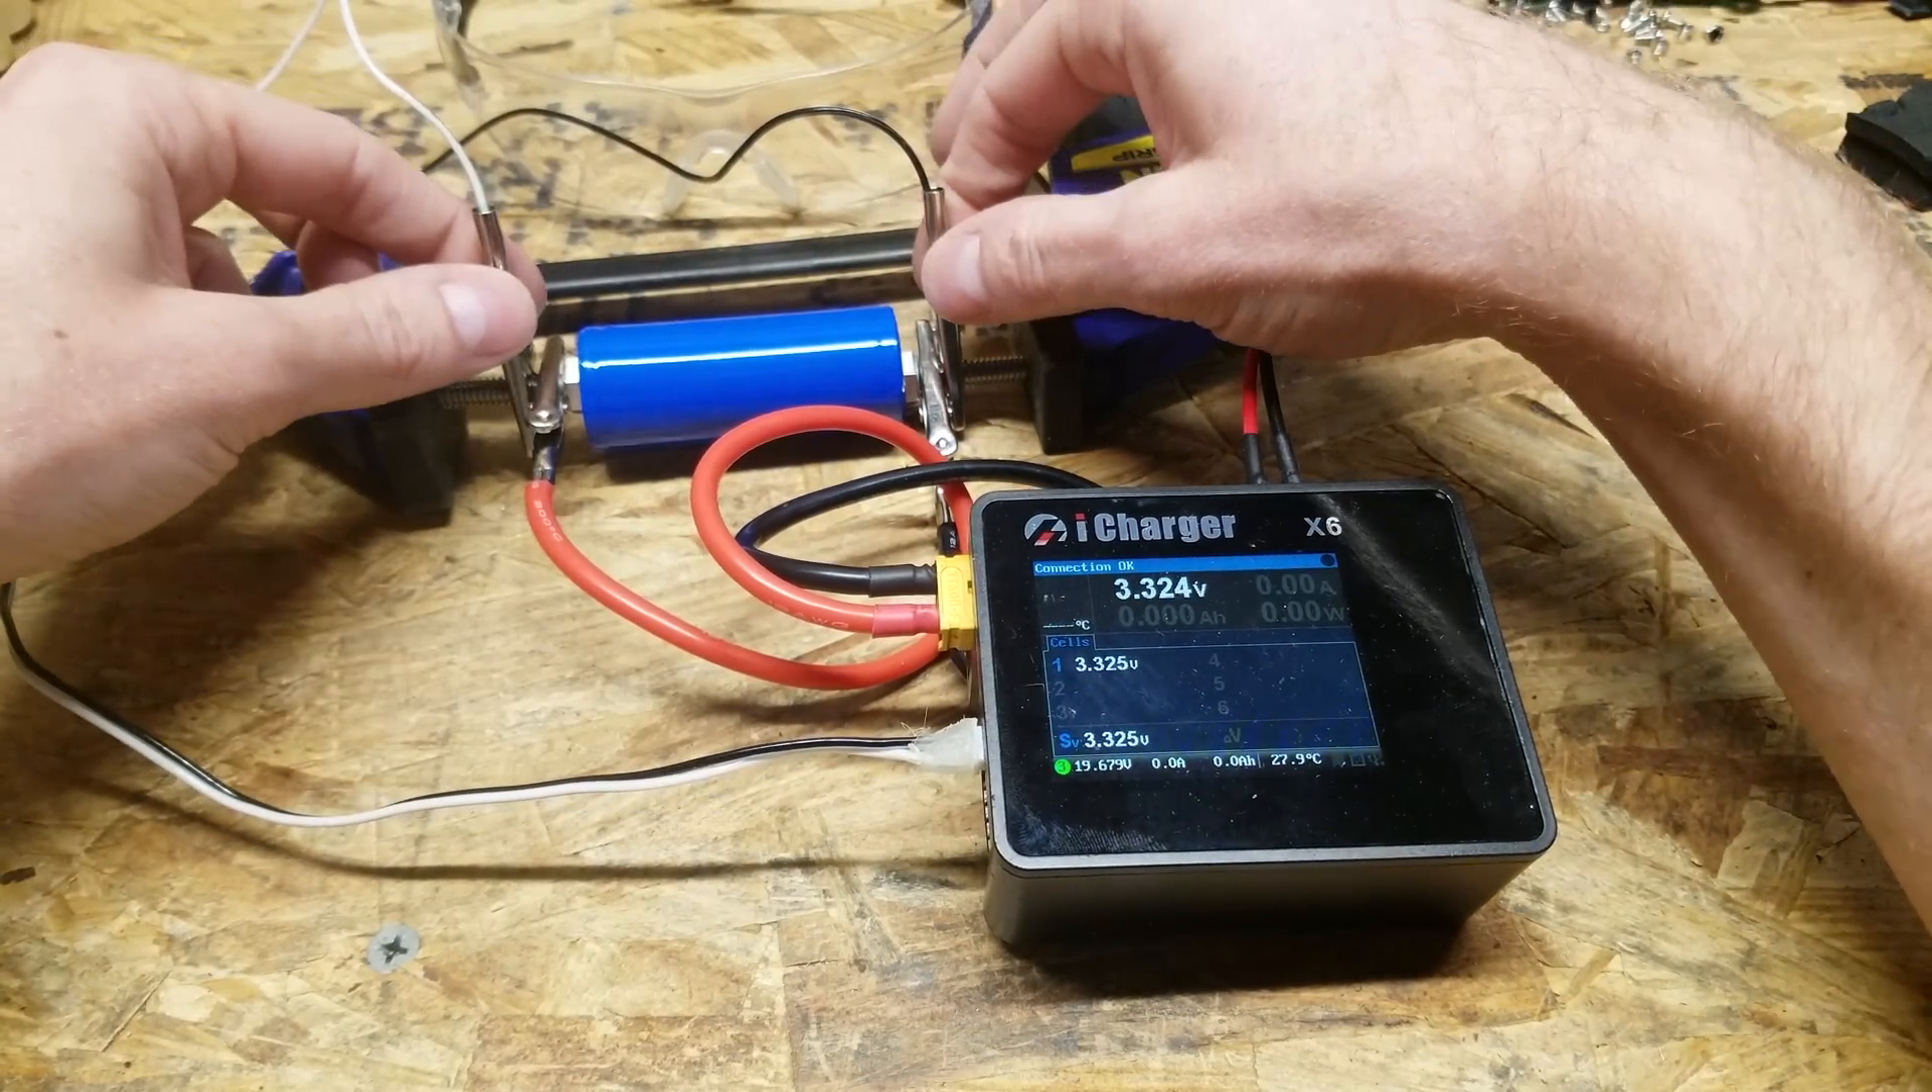I then clipped on a pair of alligator clips to each bolt, which go into the iCharger, and I have my two balancing wires connected as well.